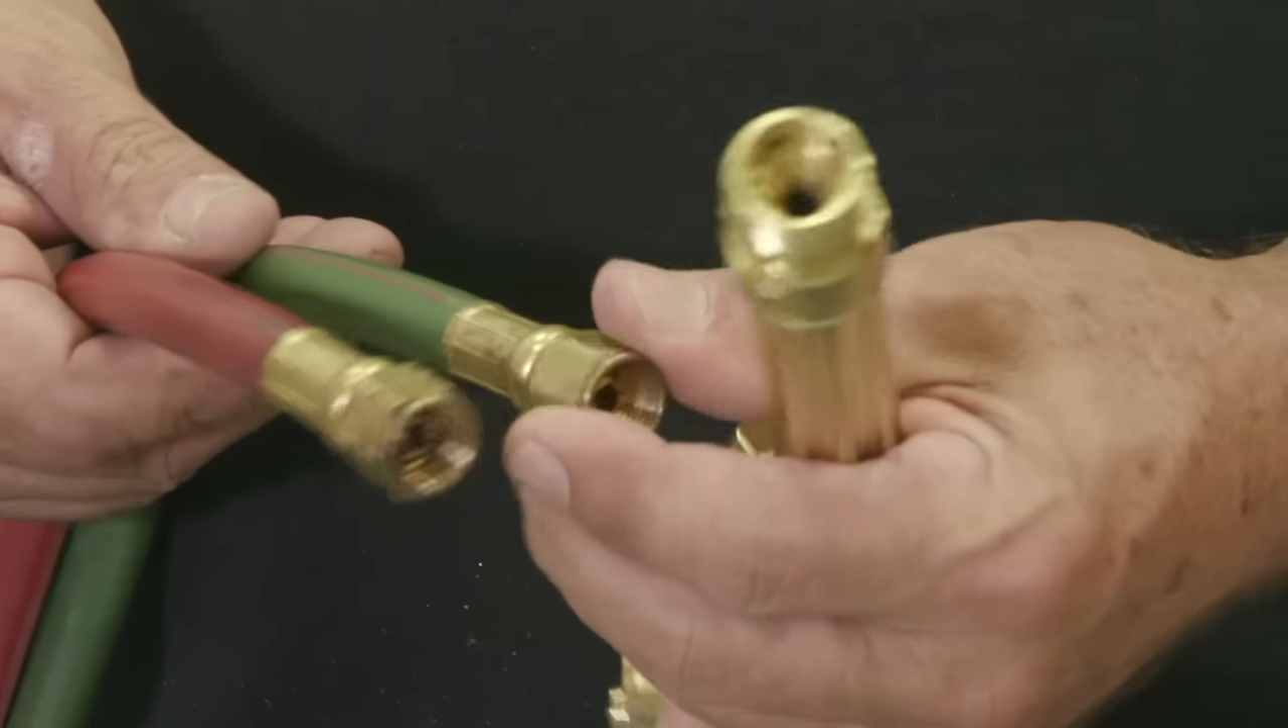I'm not turning these on yet. Next thing I need to do is attach the hoses to the torch body.